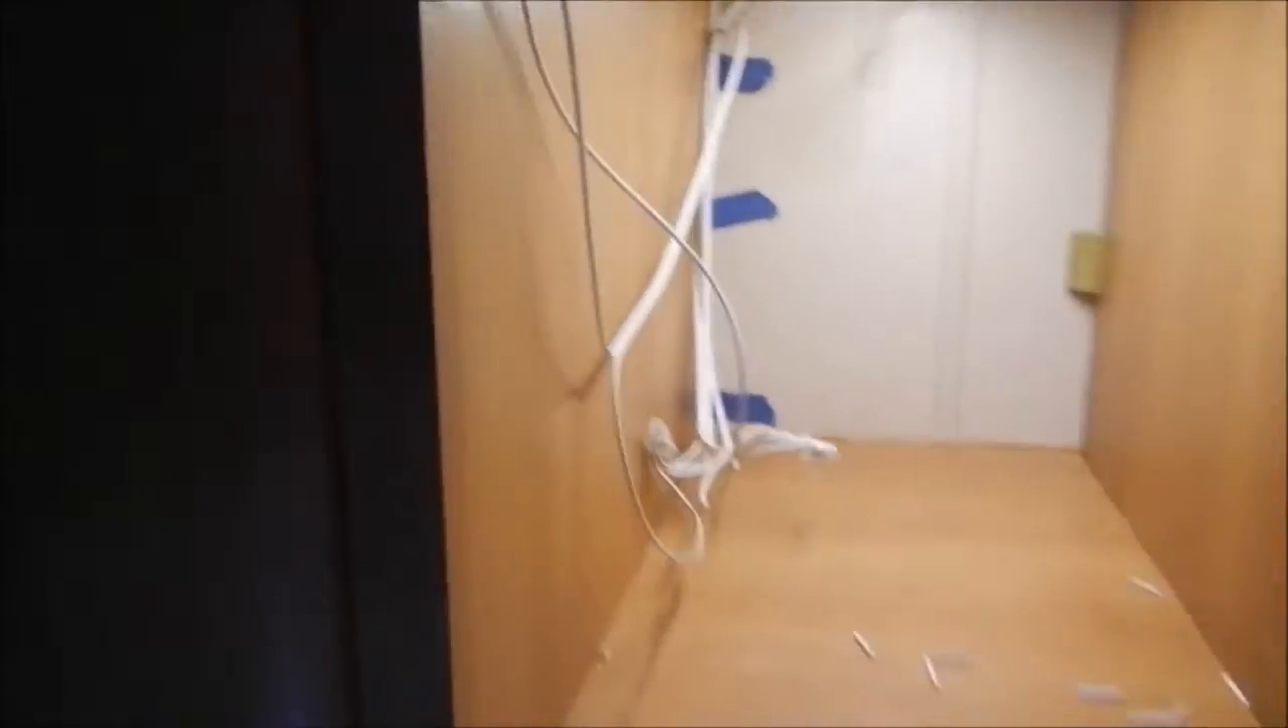The blue tape I'll remove once the silicone dries.